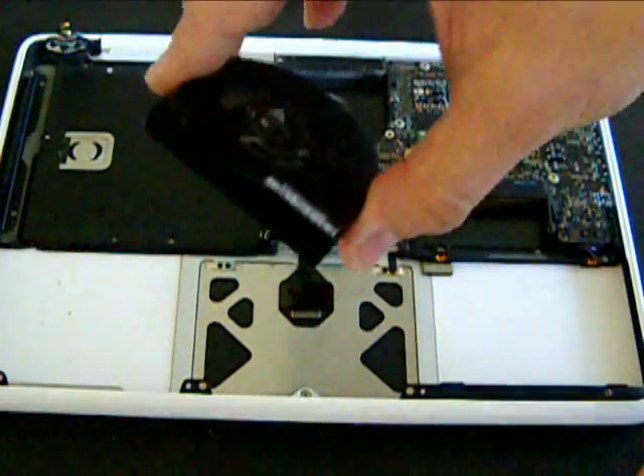So I just removed the fan.